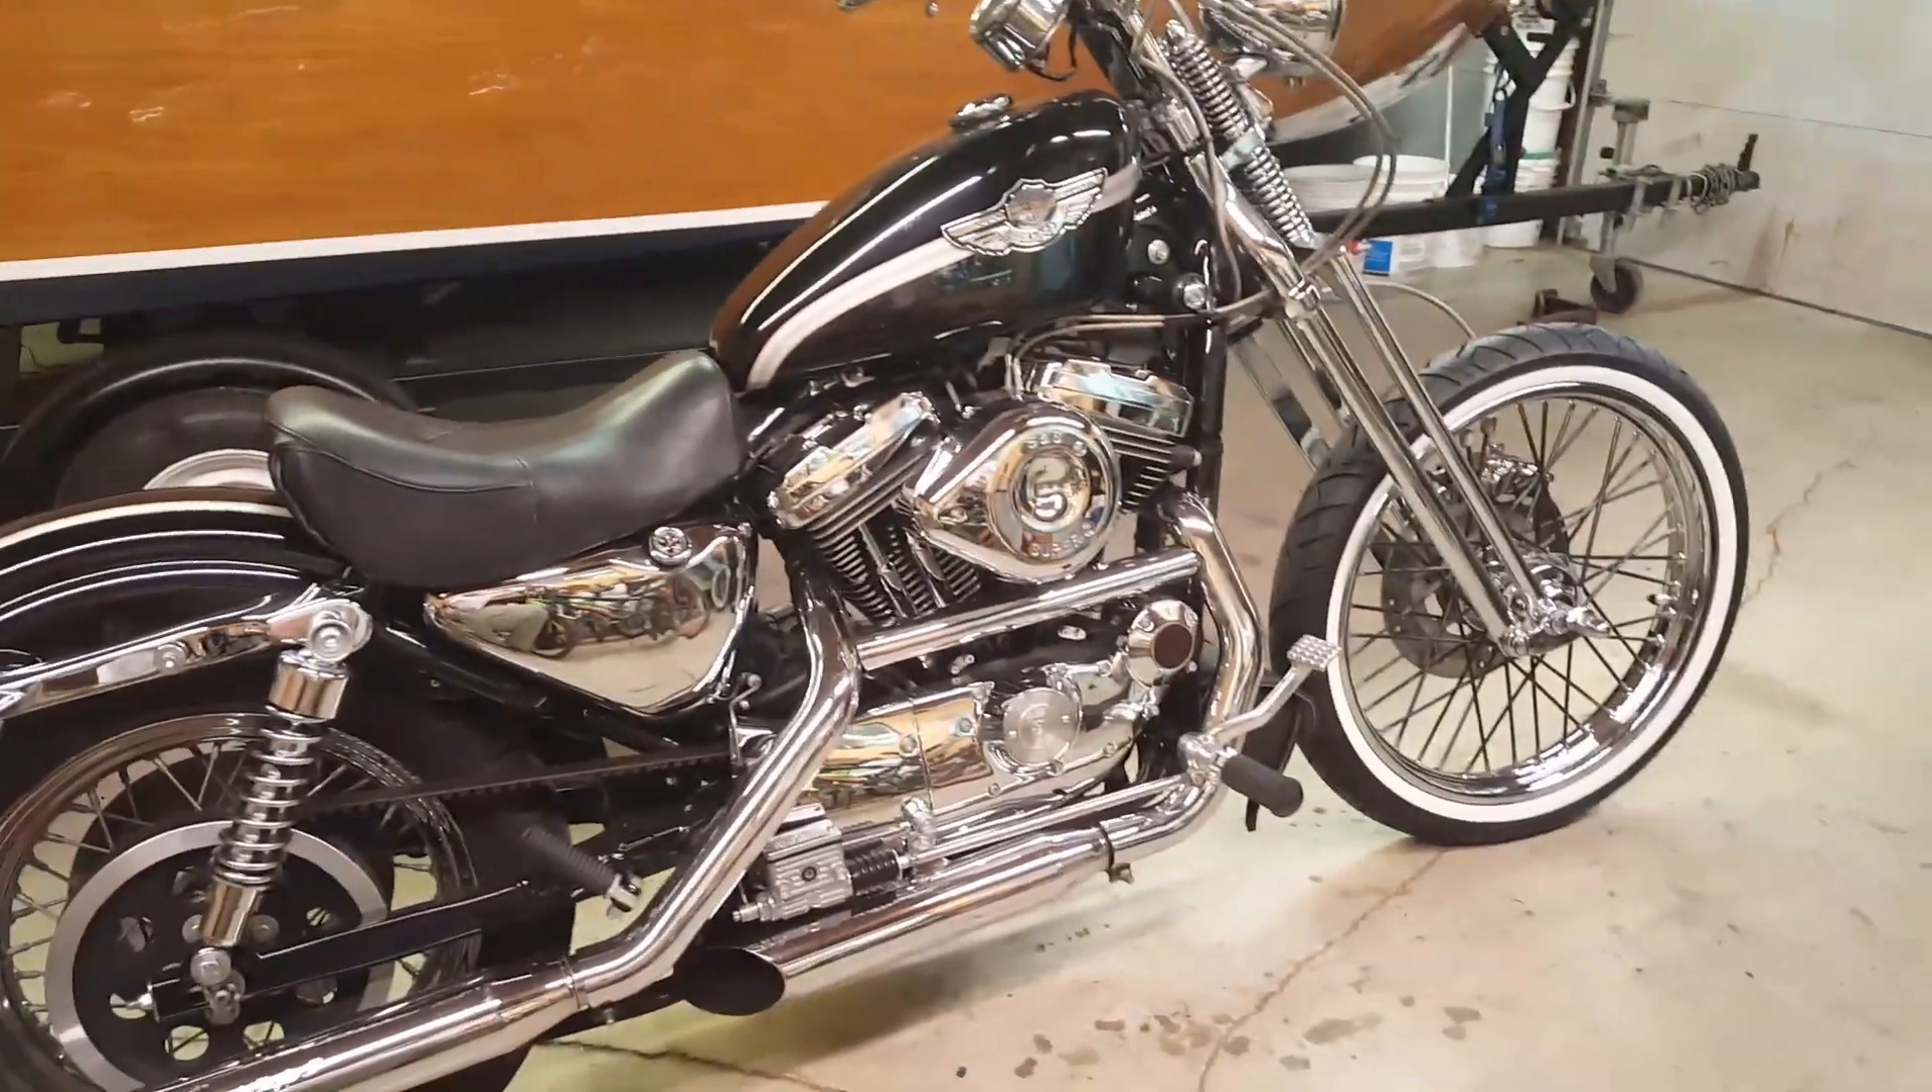We got the front back on I think it looks fantastic.